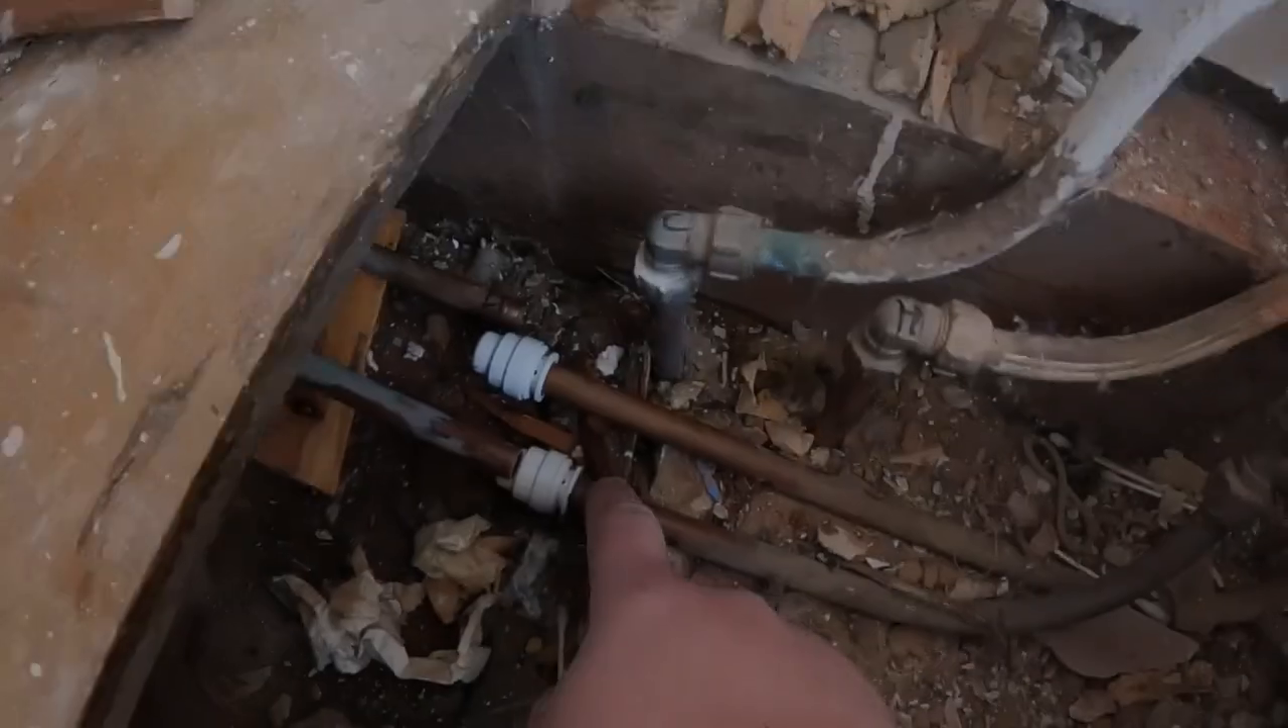We capped them two pipes off, turned the water back on.